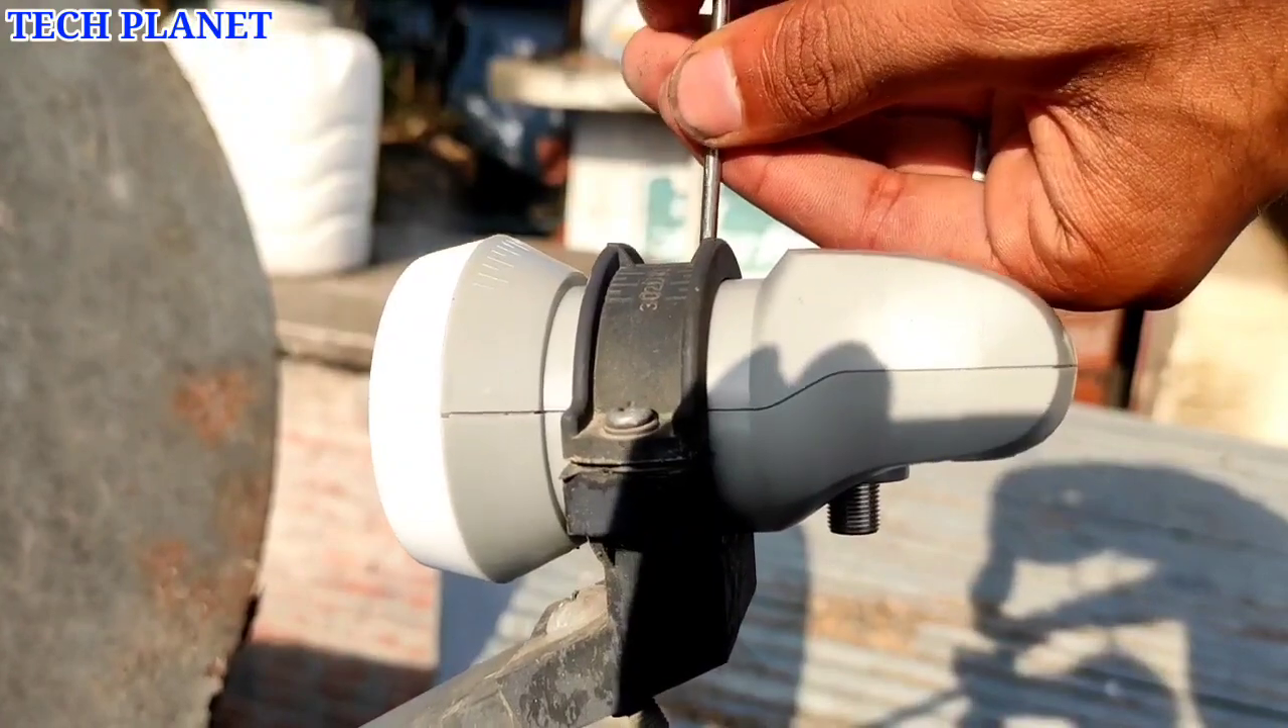तो simply यह LNB अब लग गया है।